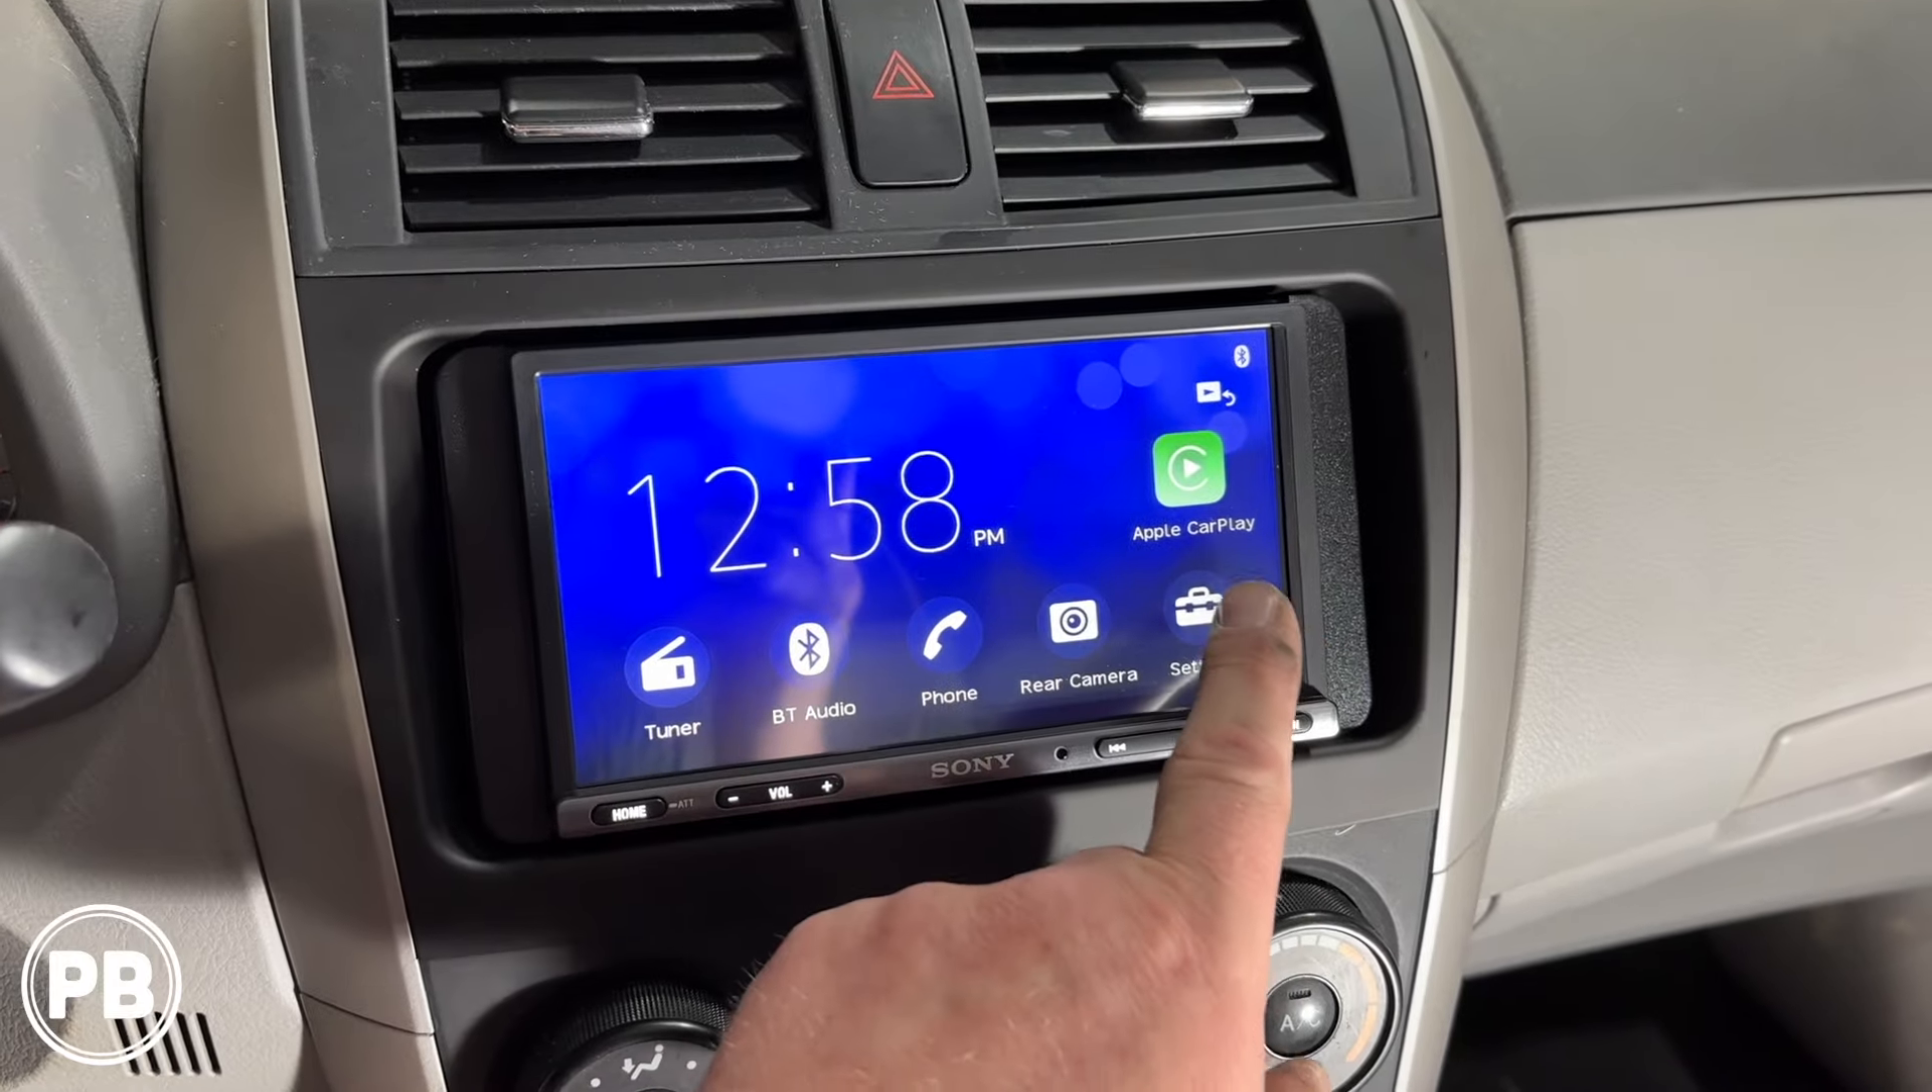So, we went ahead and got the radio all back in. Trim and dash bezel is all reassembled.